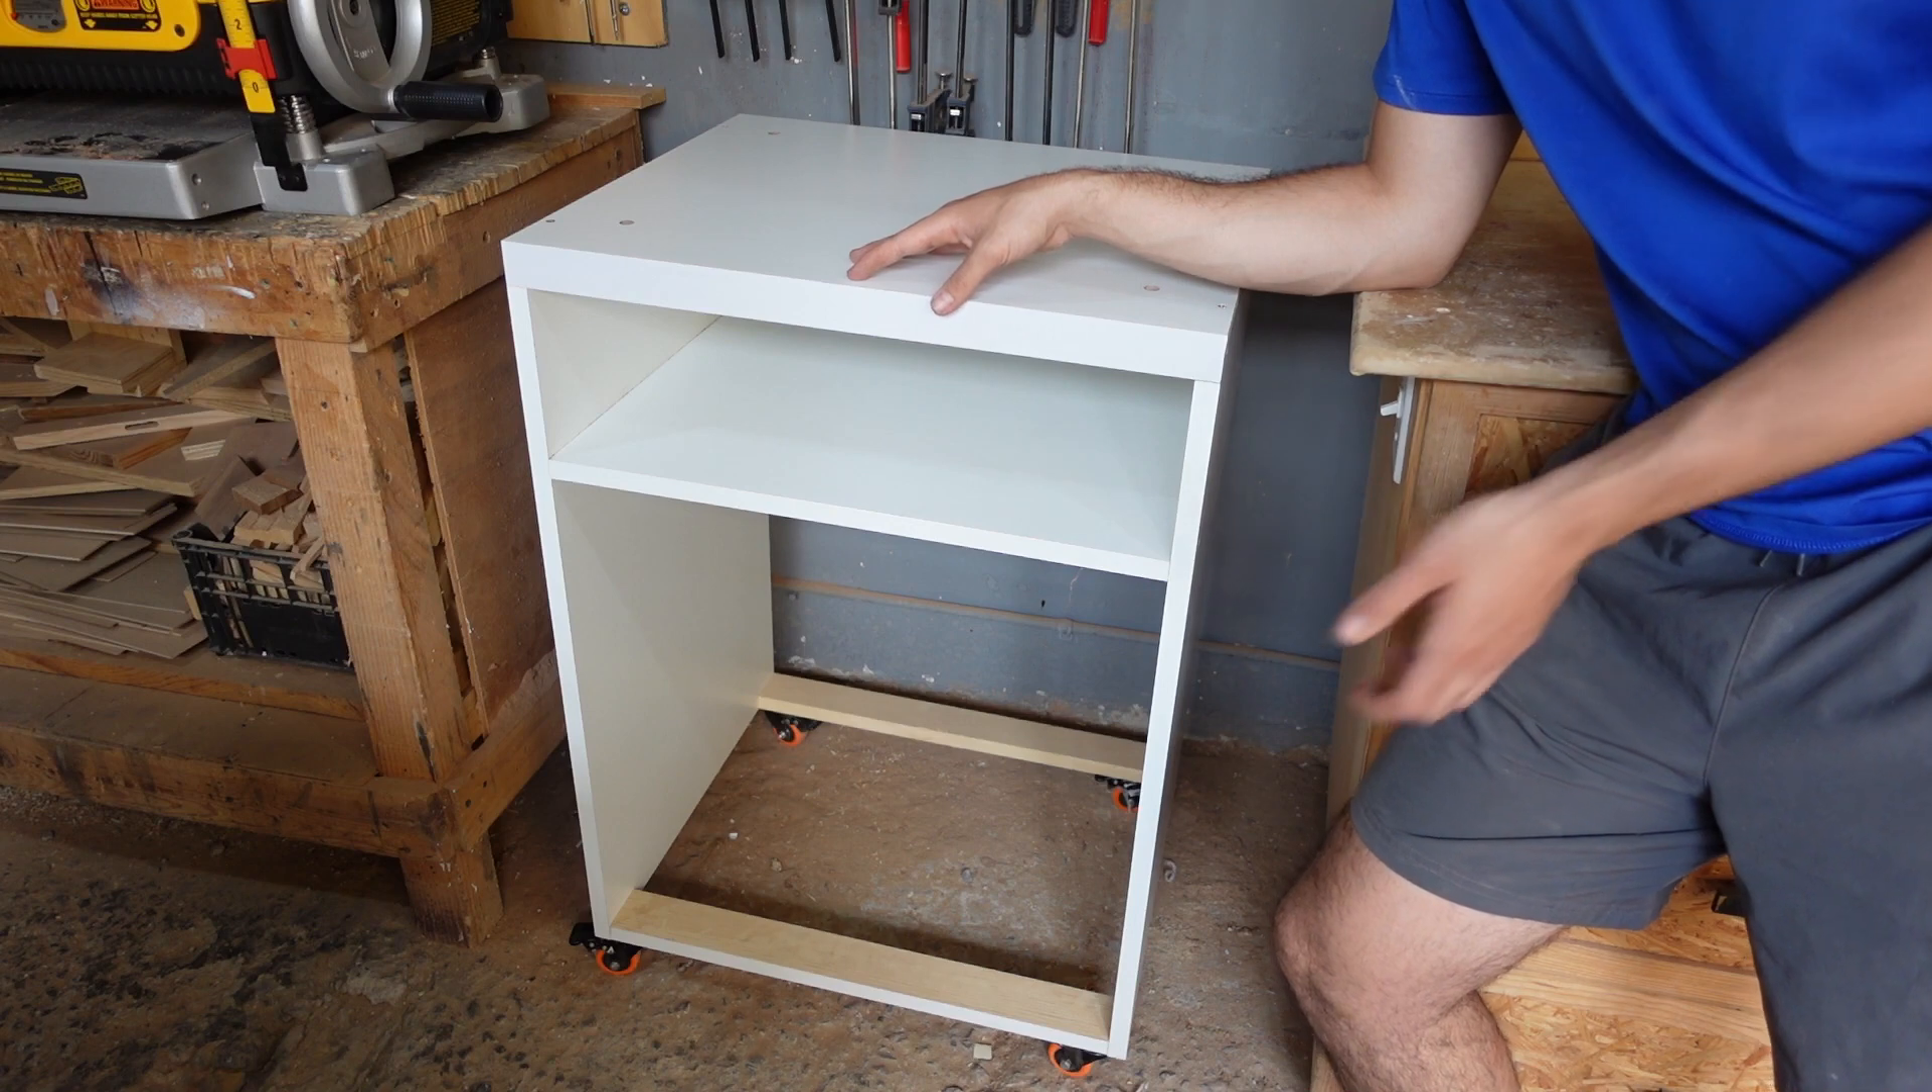Obviamente a este mueble todavía le falta ponerle unos cajones en la parte de aquí abajo.